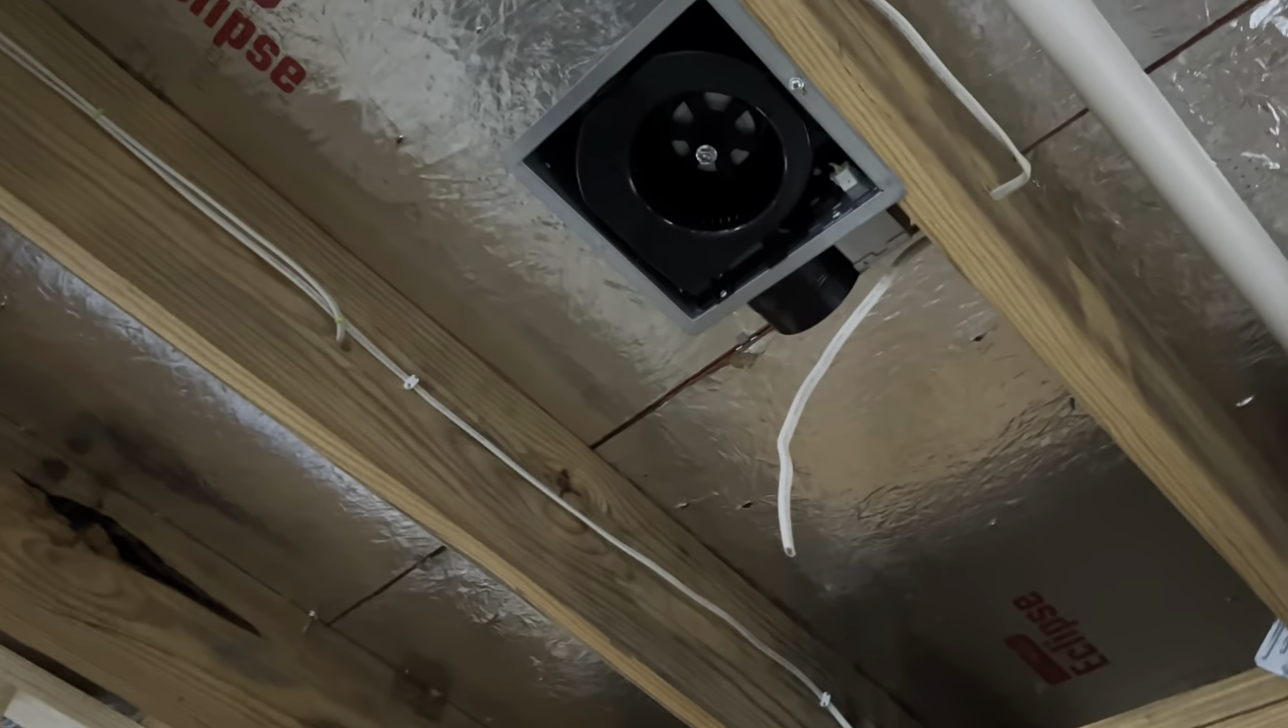With the toilet flange installed only thing i have to do in here is i still need to add the ducting for this little exhaust fan but i need to wait for the rain to stop.